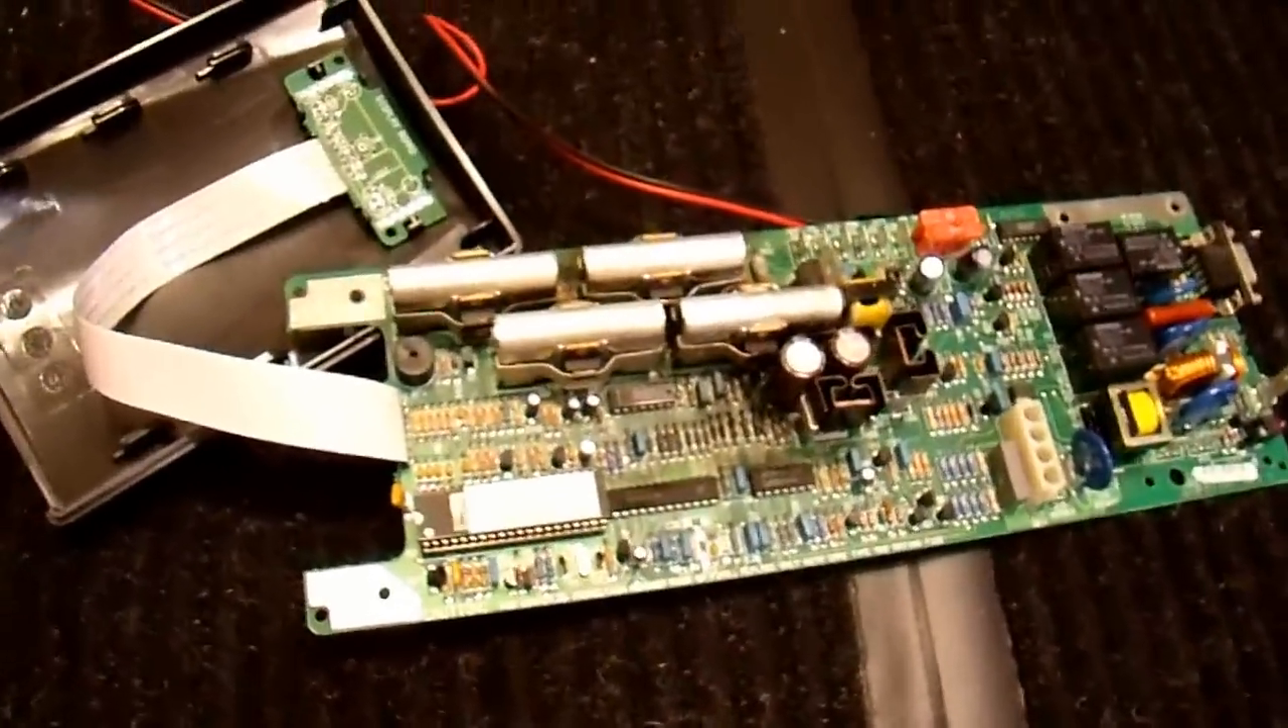Well you can see that I have the UPS torn apart again the circuit board is out.